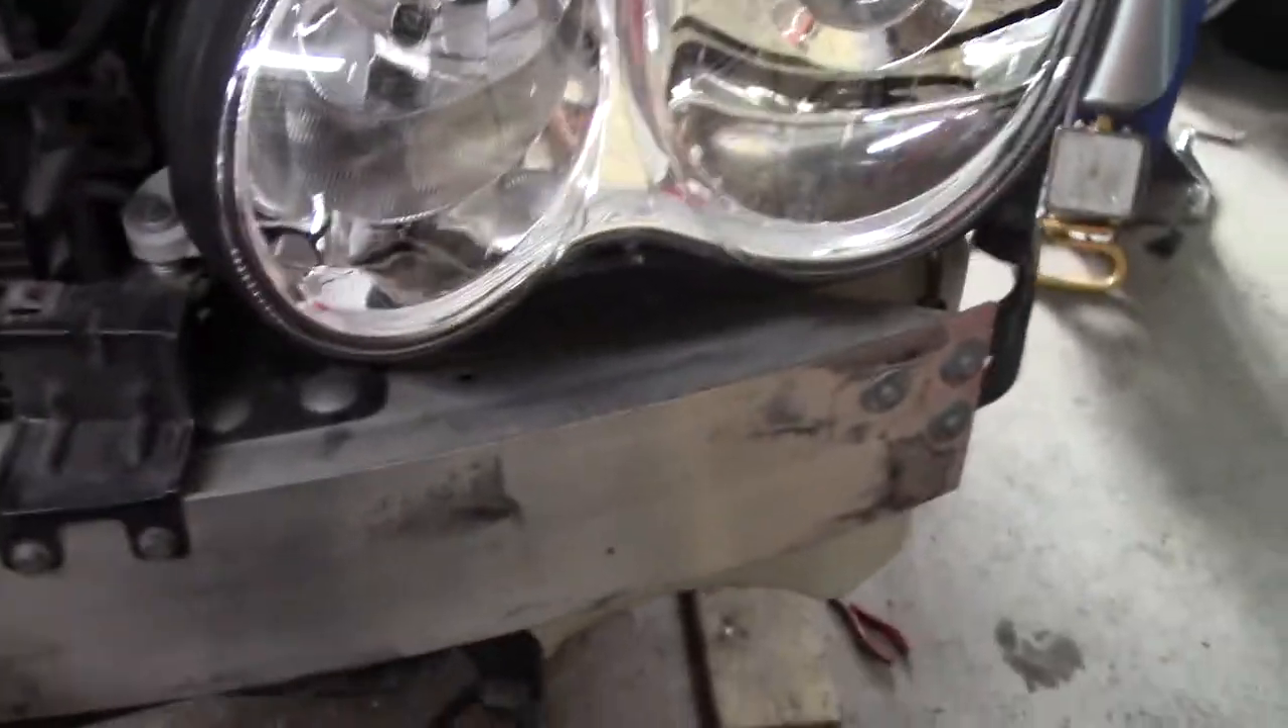We got the bumper brace on.